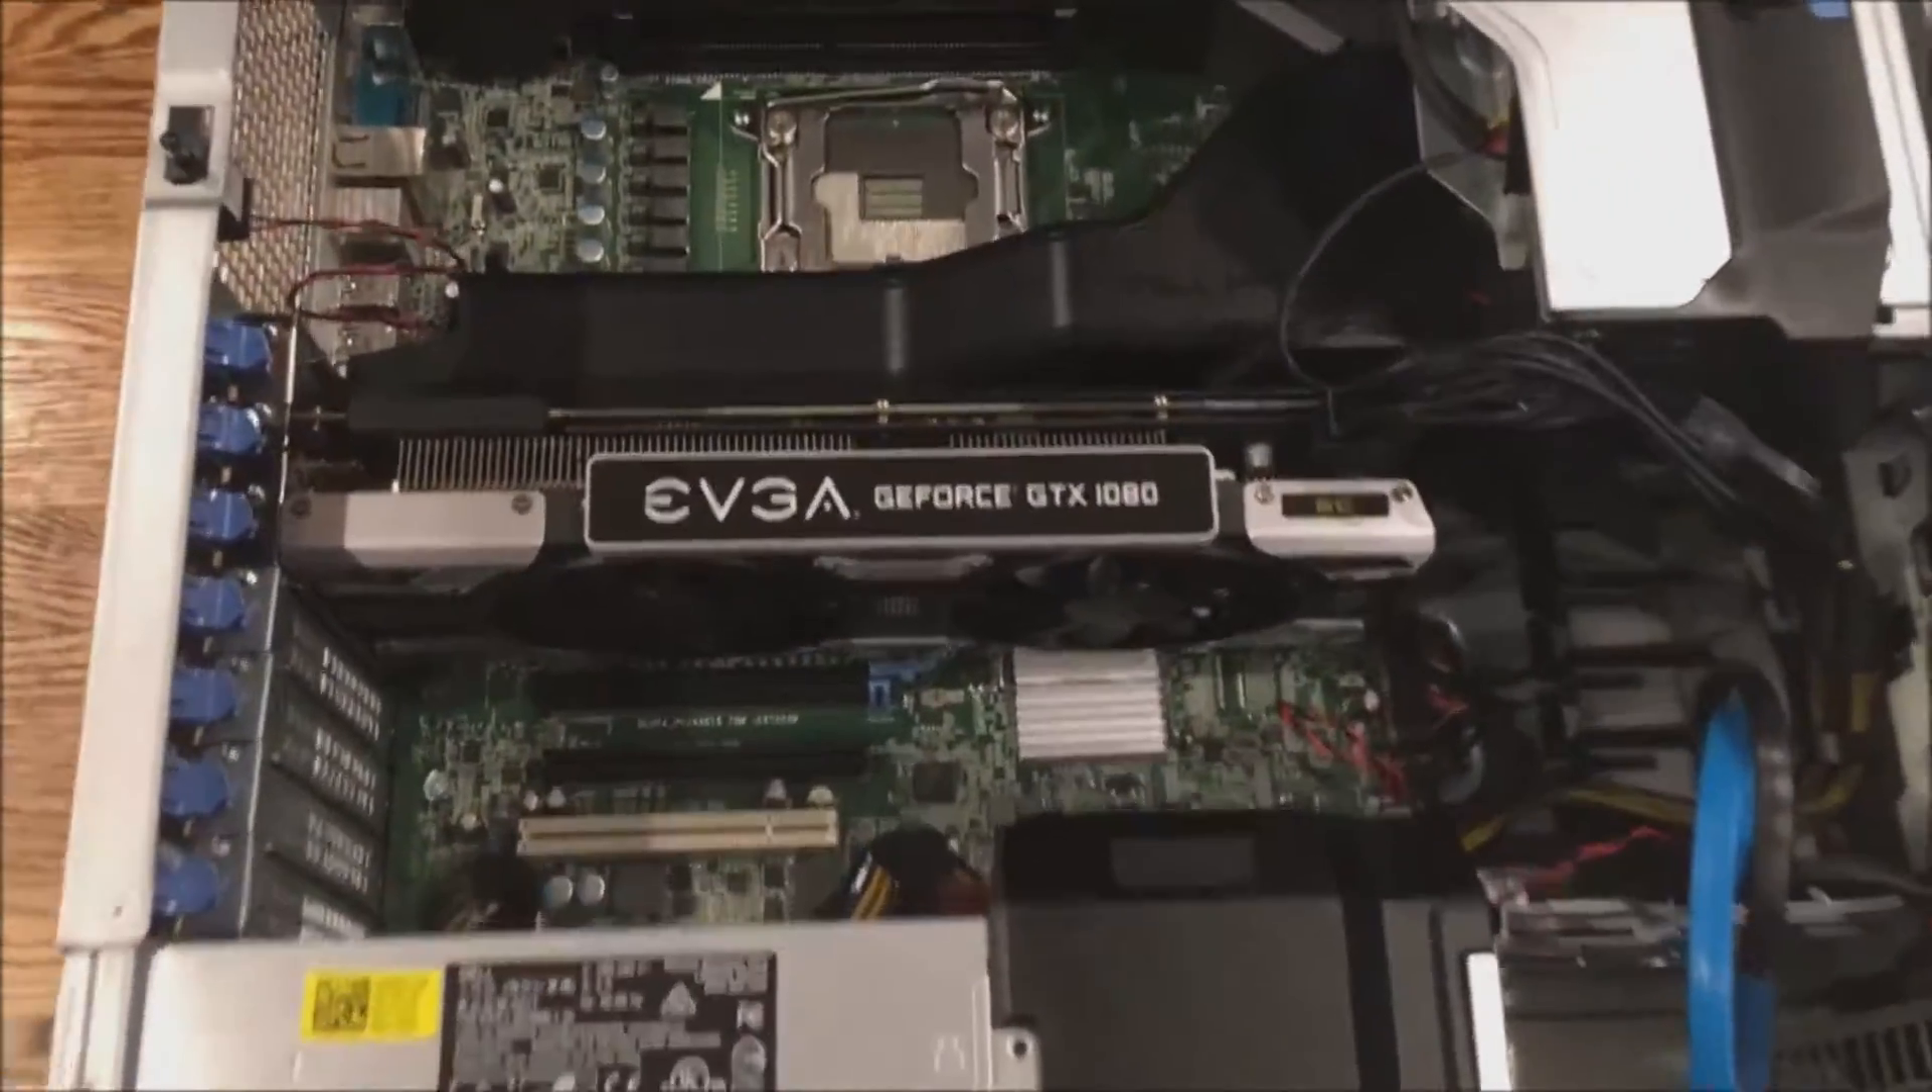We have no CPU installed it's very important to be very careful around the pins.